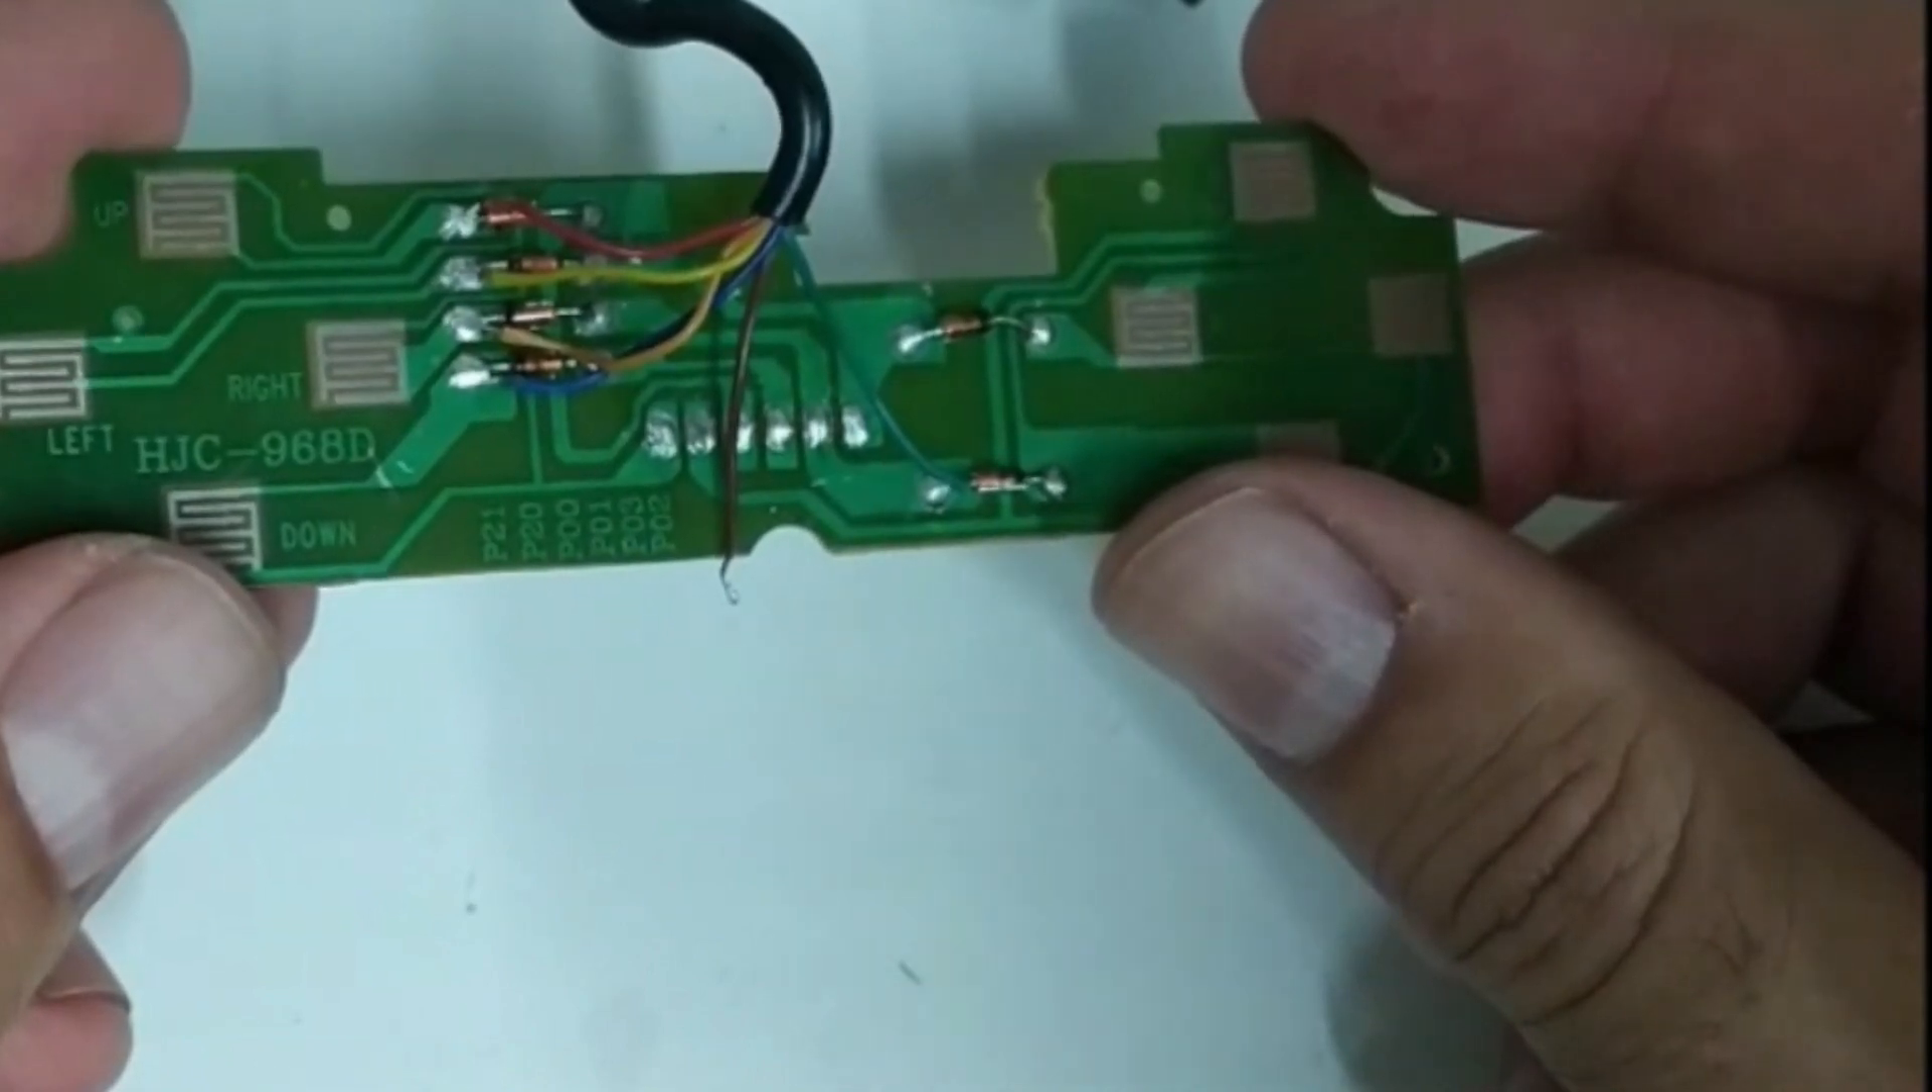Okay, so there's the four left, right, up, down wires in. Now it's a matter of putting the fire button in and the ground.